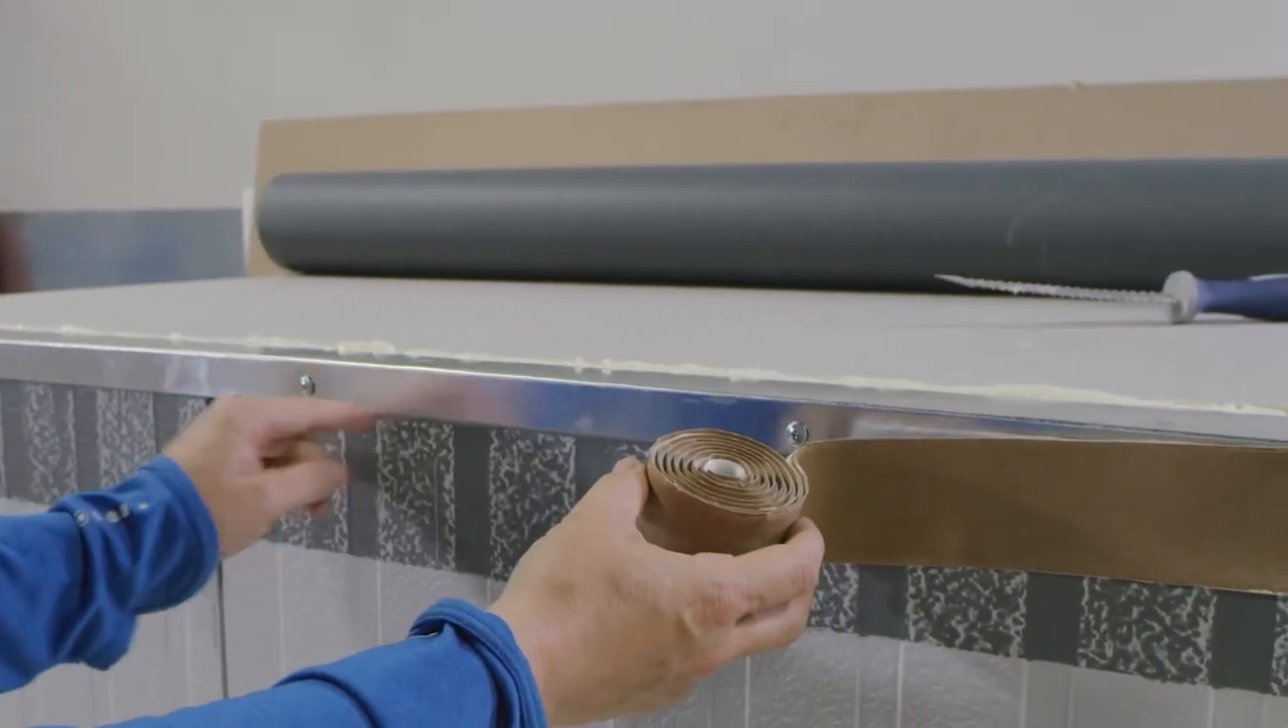So the first thing that we've done is we put a 16 gauge metal channel over the top of our roof panel and we fastened it 12 inches on center.